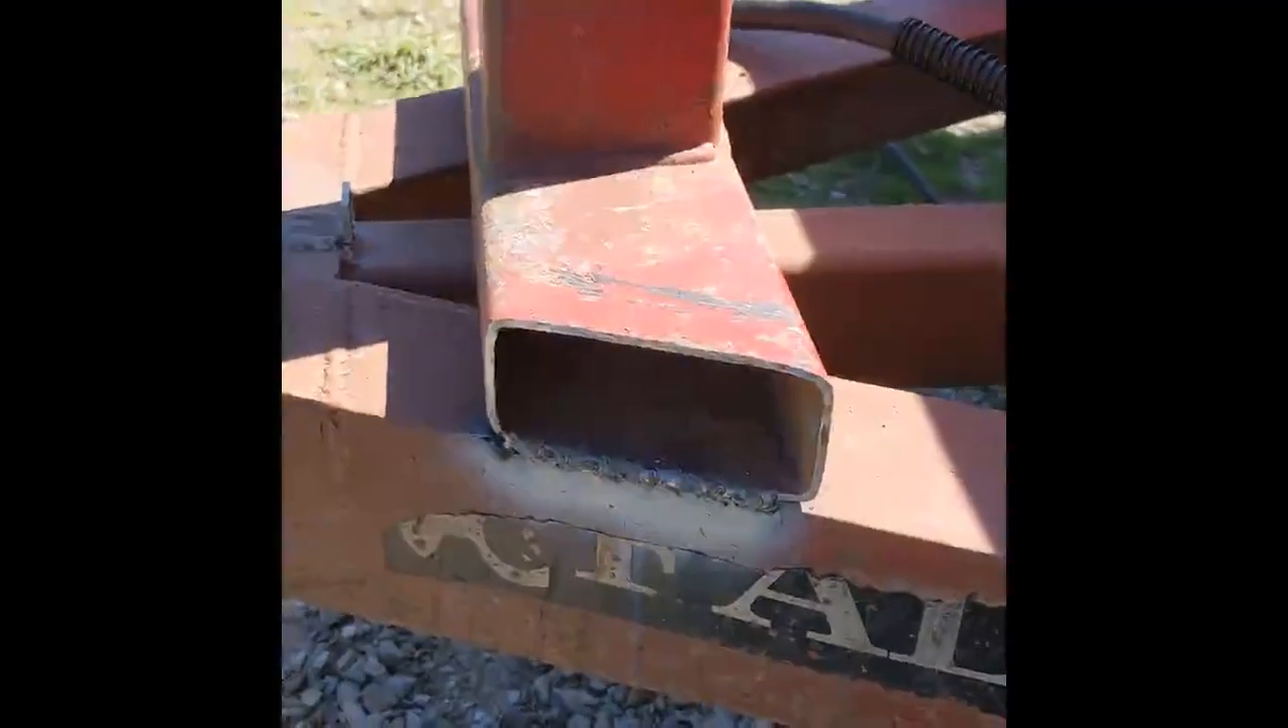There's our tie down spot and then we've got our winch post uh re-welded onto the tongue of the trailer.